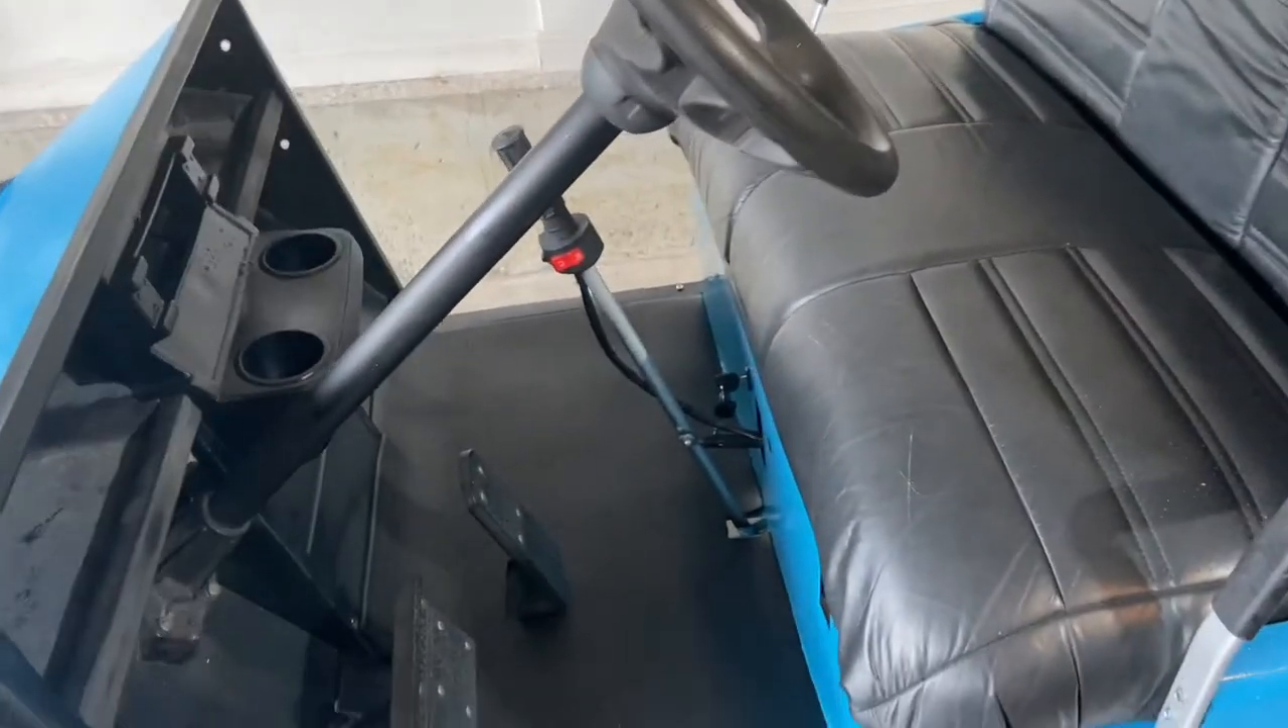I got the cup holders in.